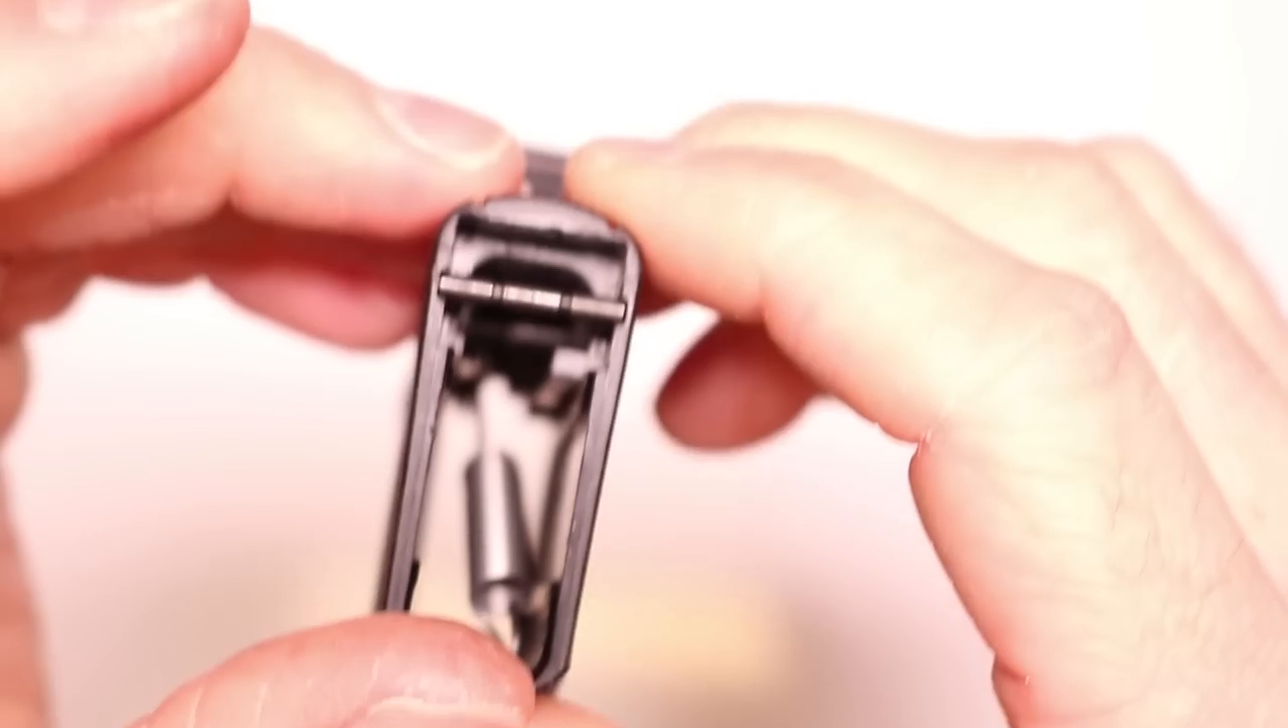So grab that little hammer seat pin. All right, you're going to drop it right in that little notch channel right there. All right, sits perfectly. Now we'll take our needle nose pliers.